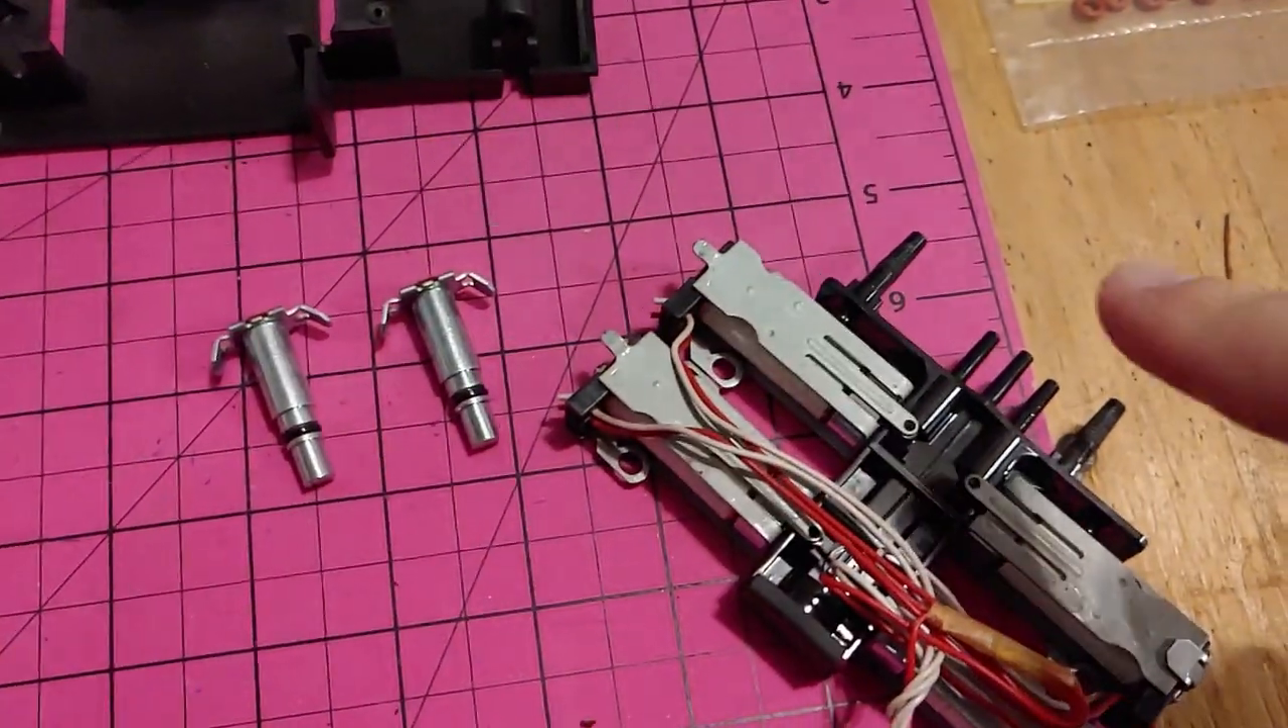So here are two of the four solenoids removed.